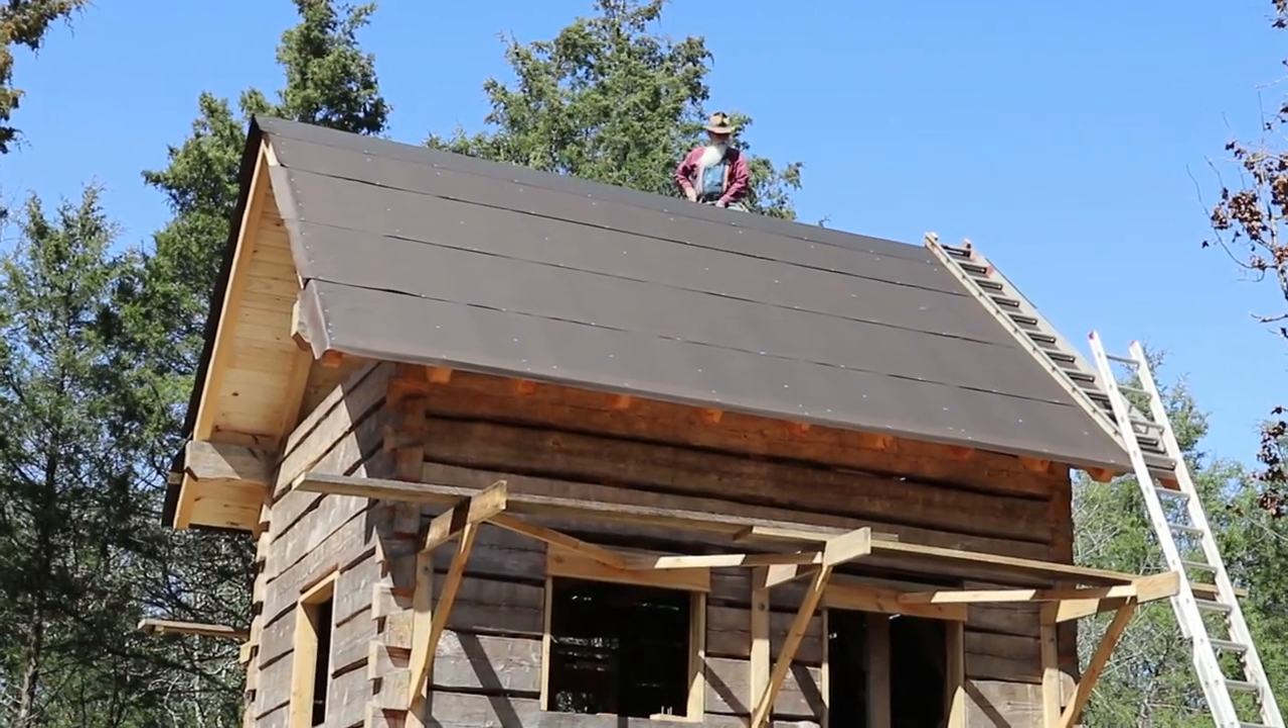I've got all my paper tar paper on and it tacked down.